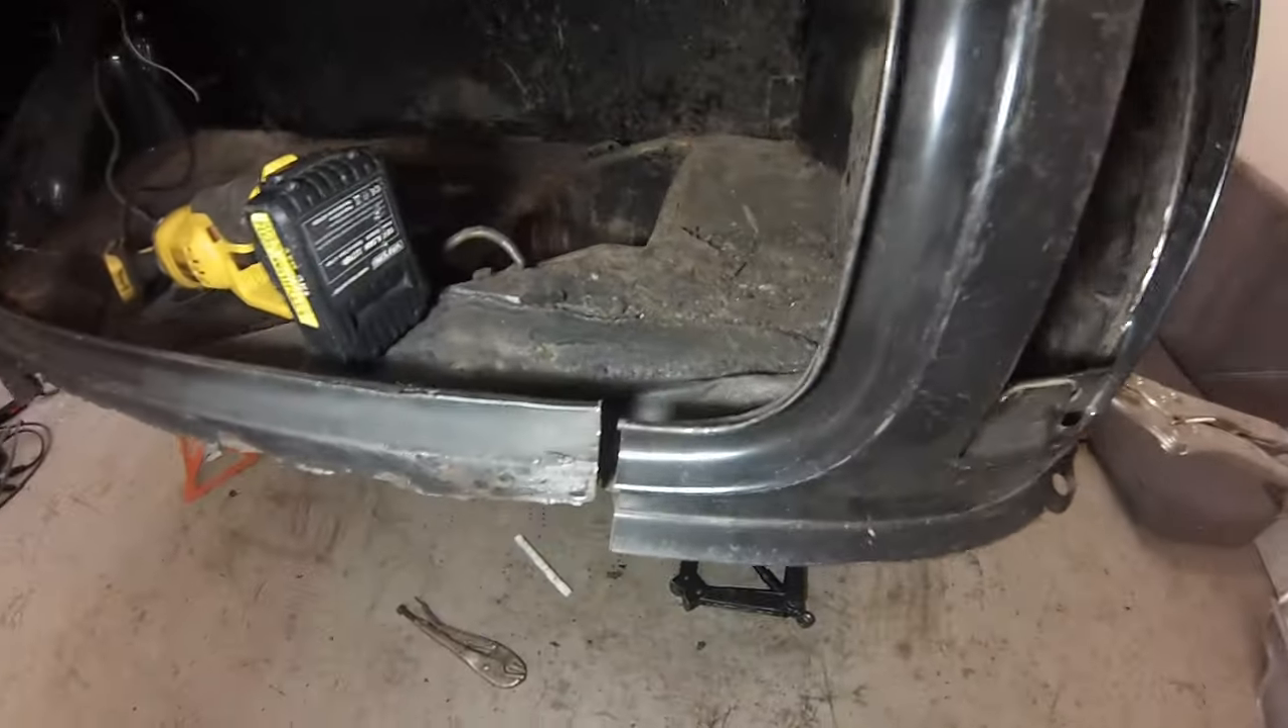This gap down here is way off.